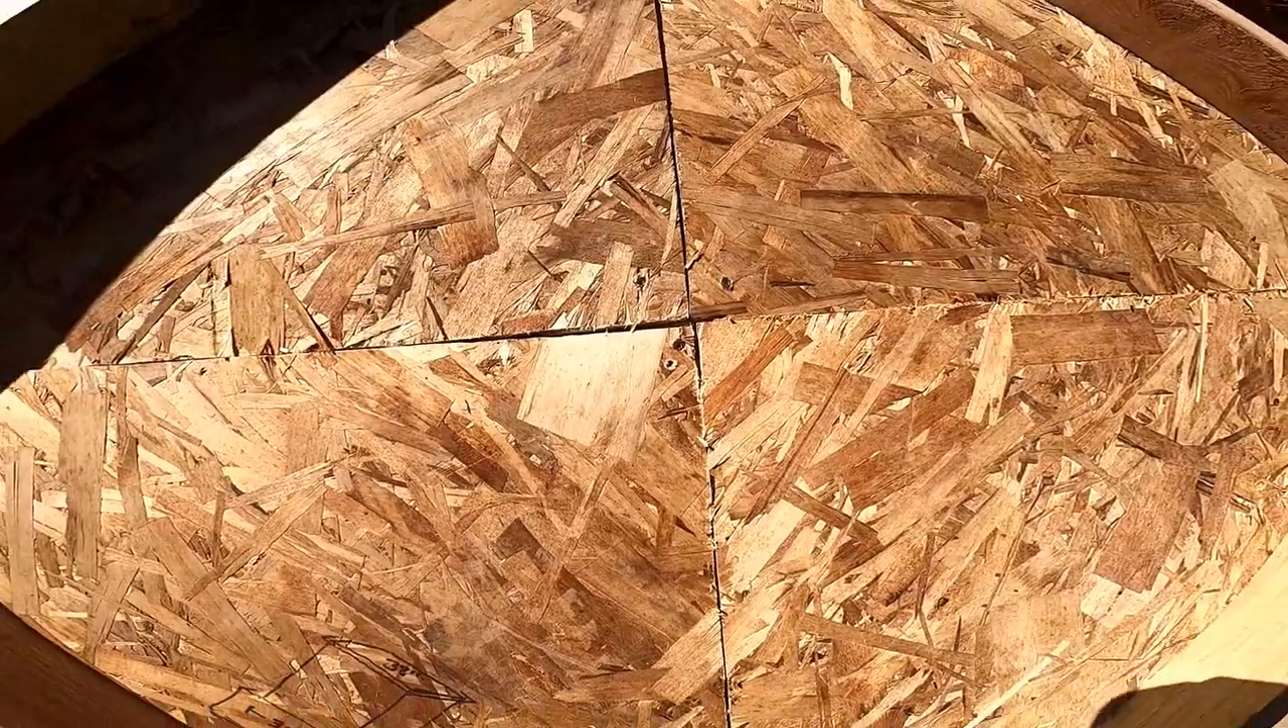But there's a couple of little gaps. I was just using scrap junk plywood. So there's kind of crooked cuts on it.